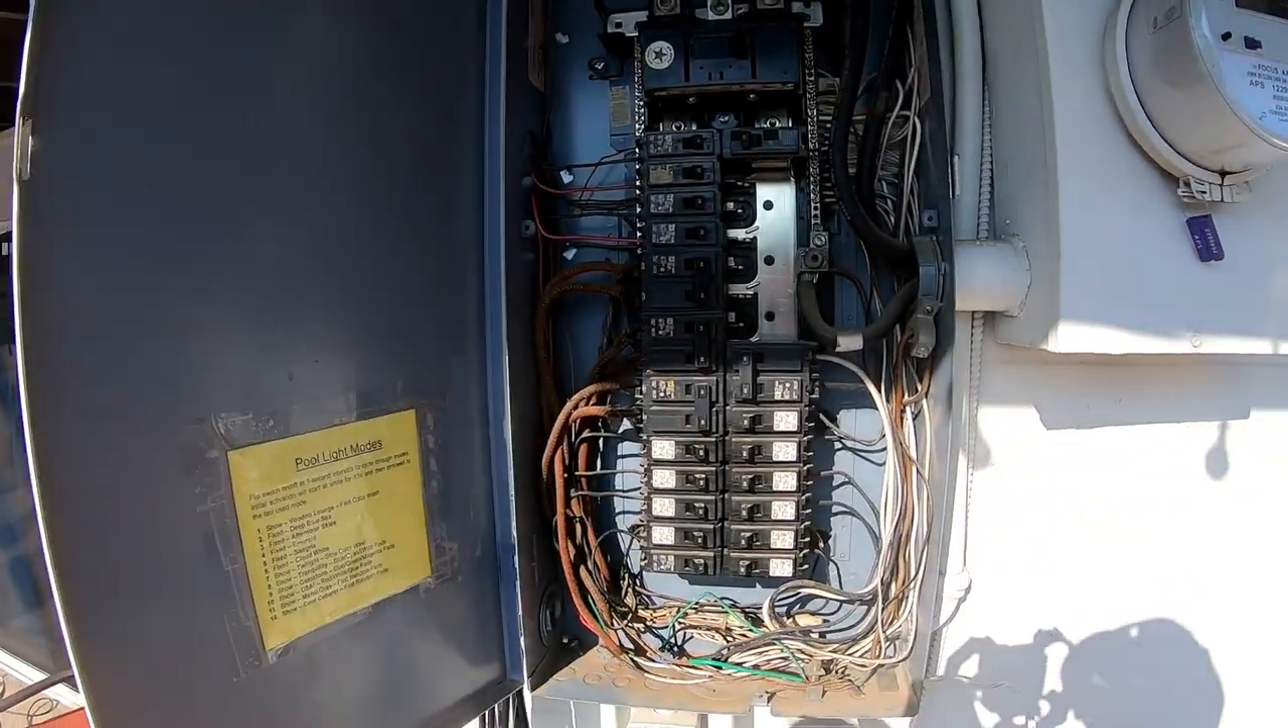Okay, I've already taken the cover off.